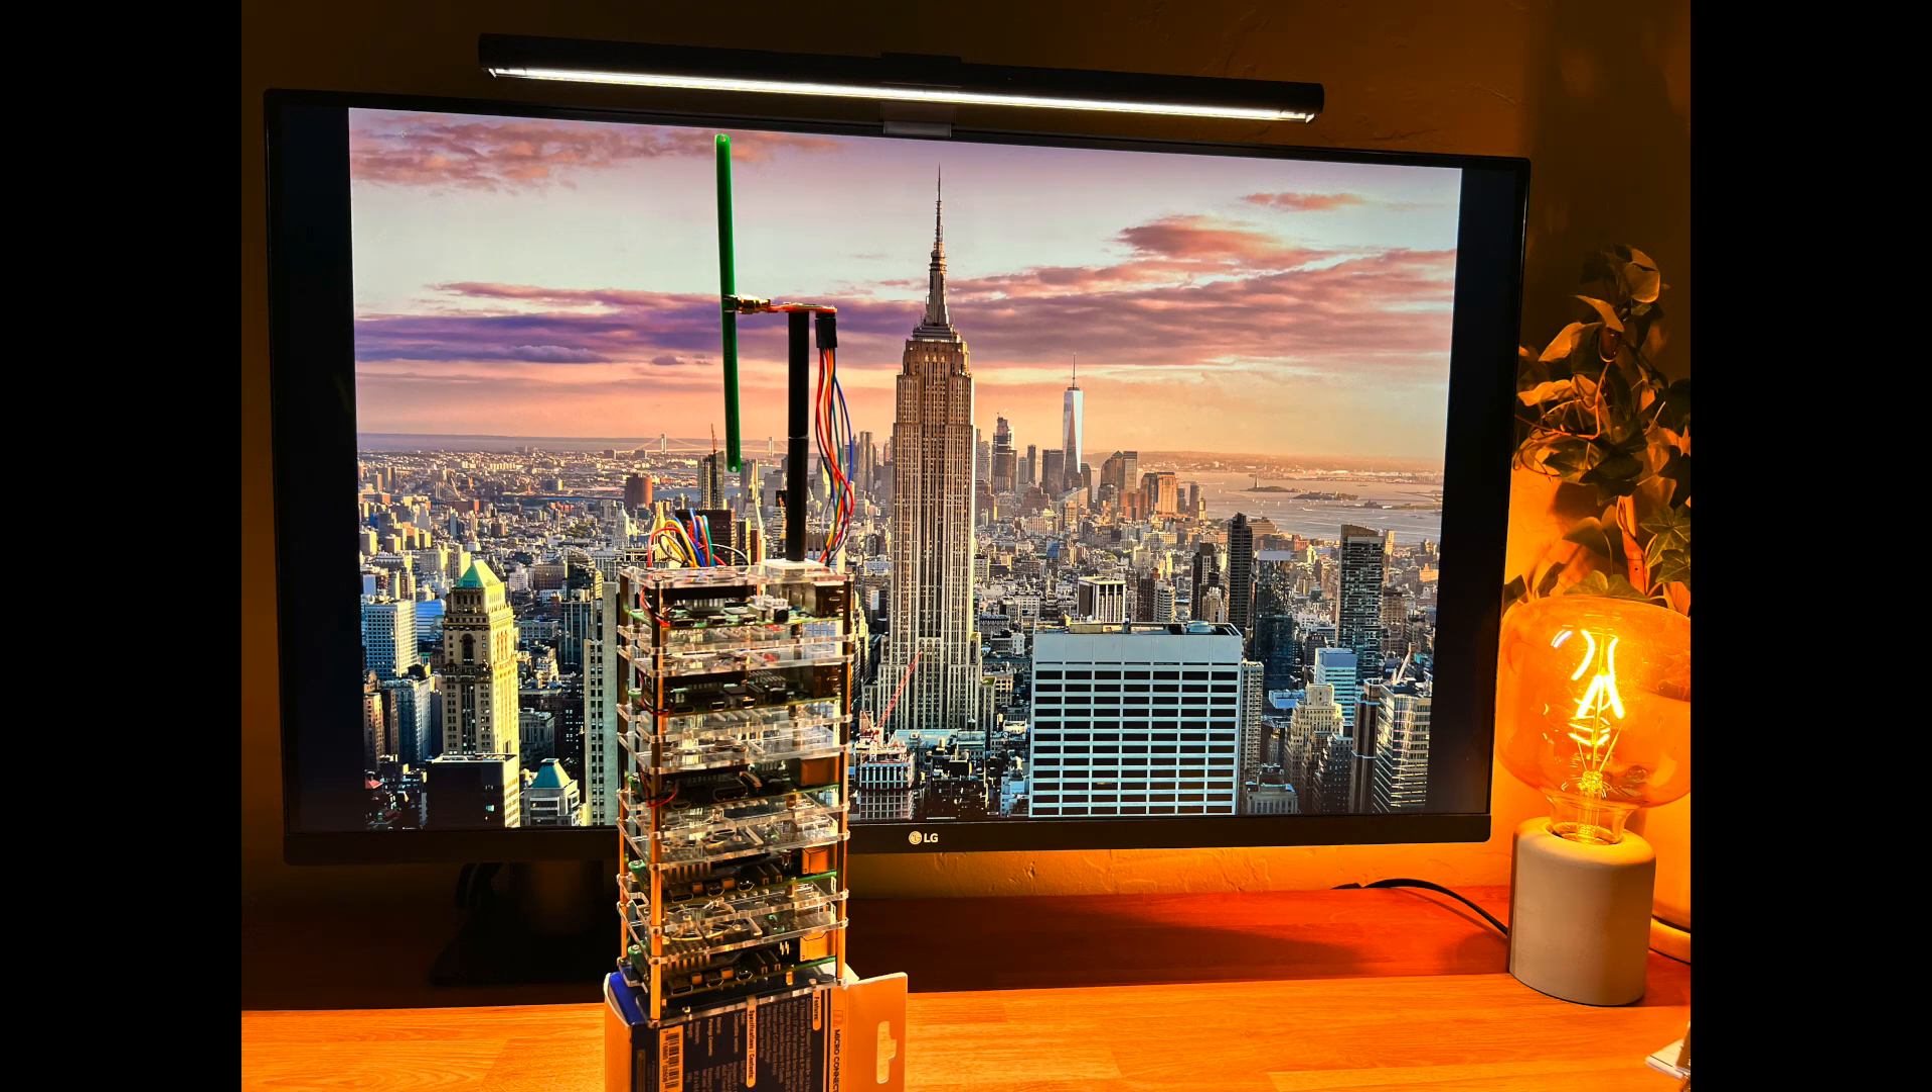So for now this project is complete and we have all the Pis consolidated into a nice neat stack.